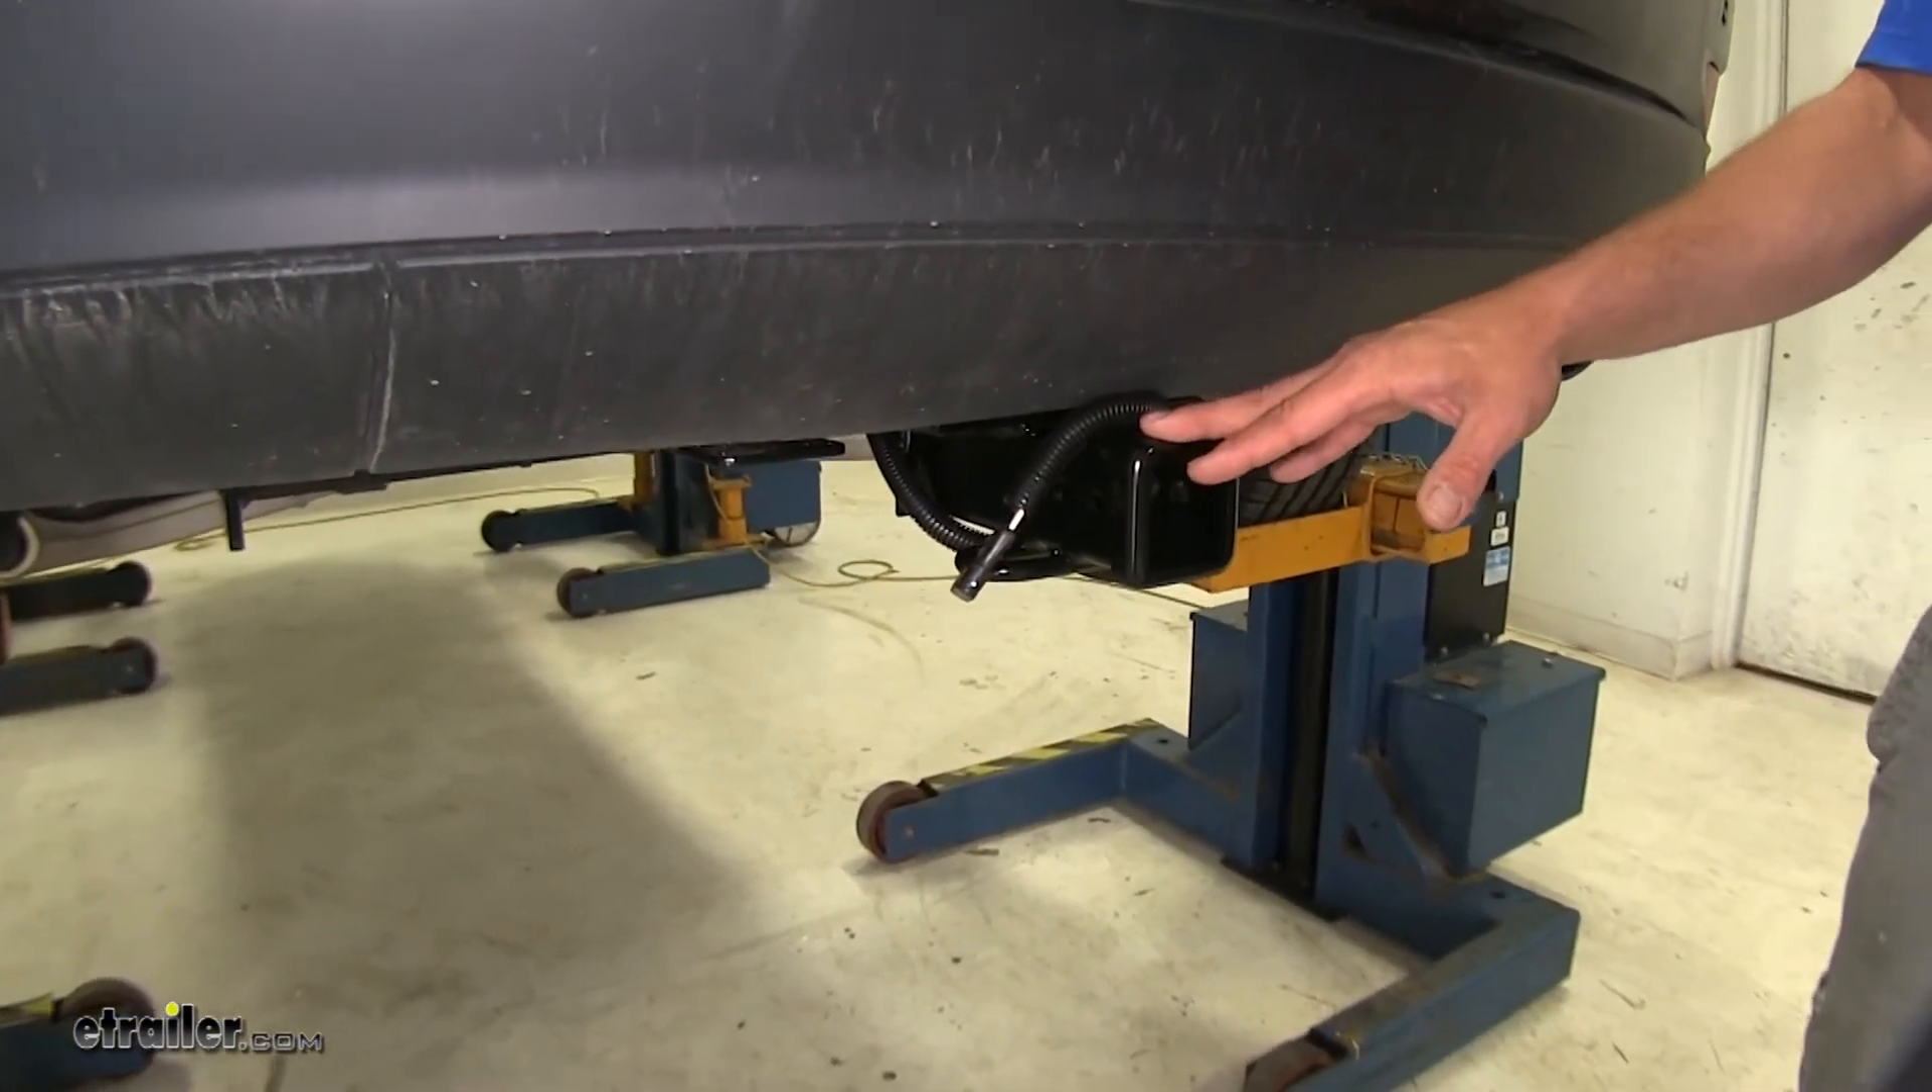The wiring's installed, it's where we want it.